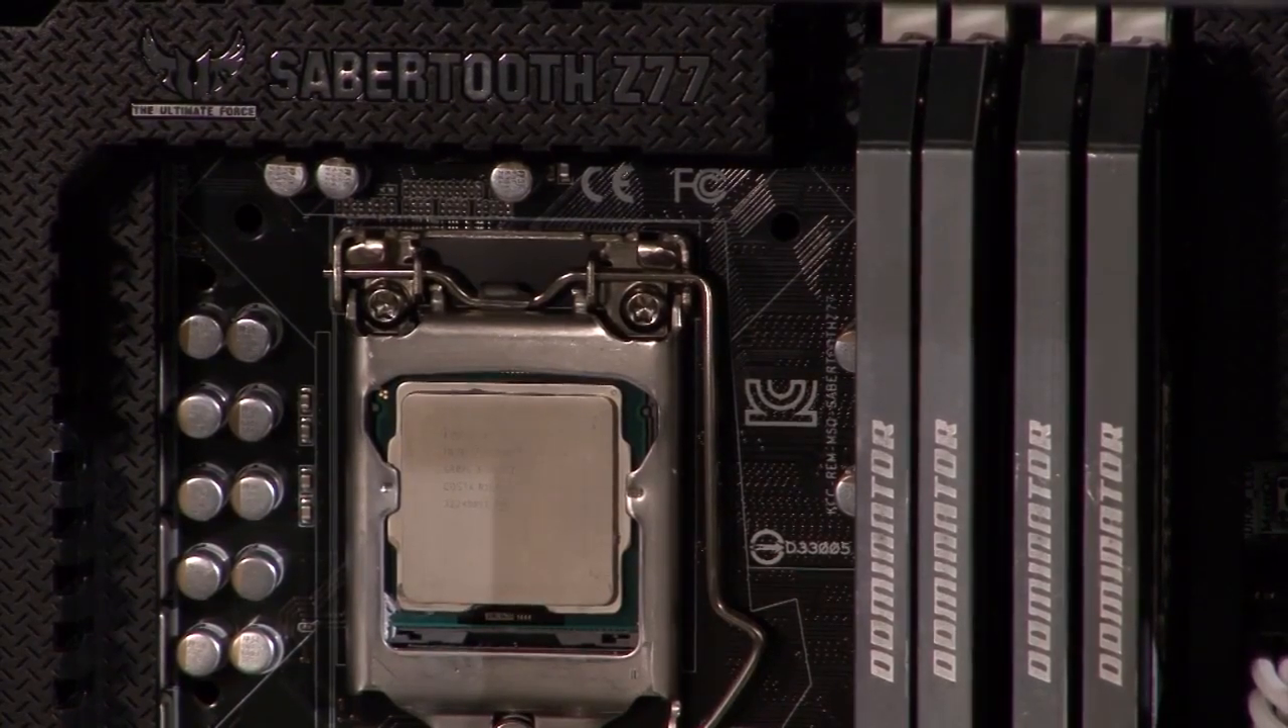I've already removed the stock cooling fan from the Intel LGA -1155 CPU.